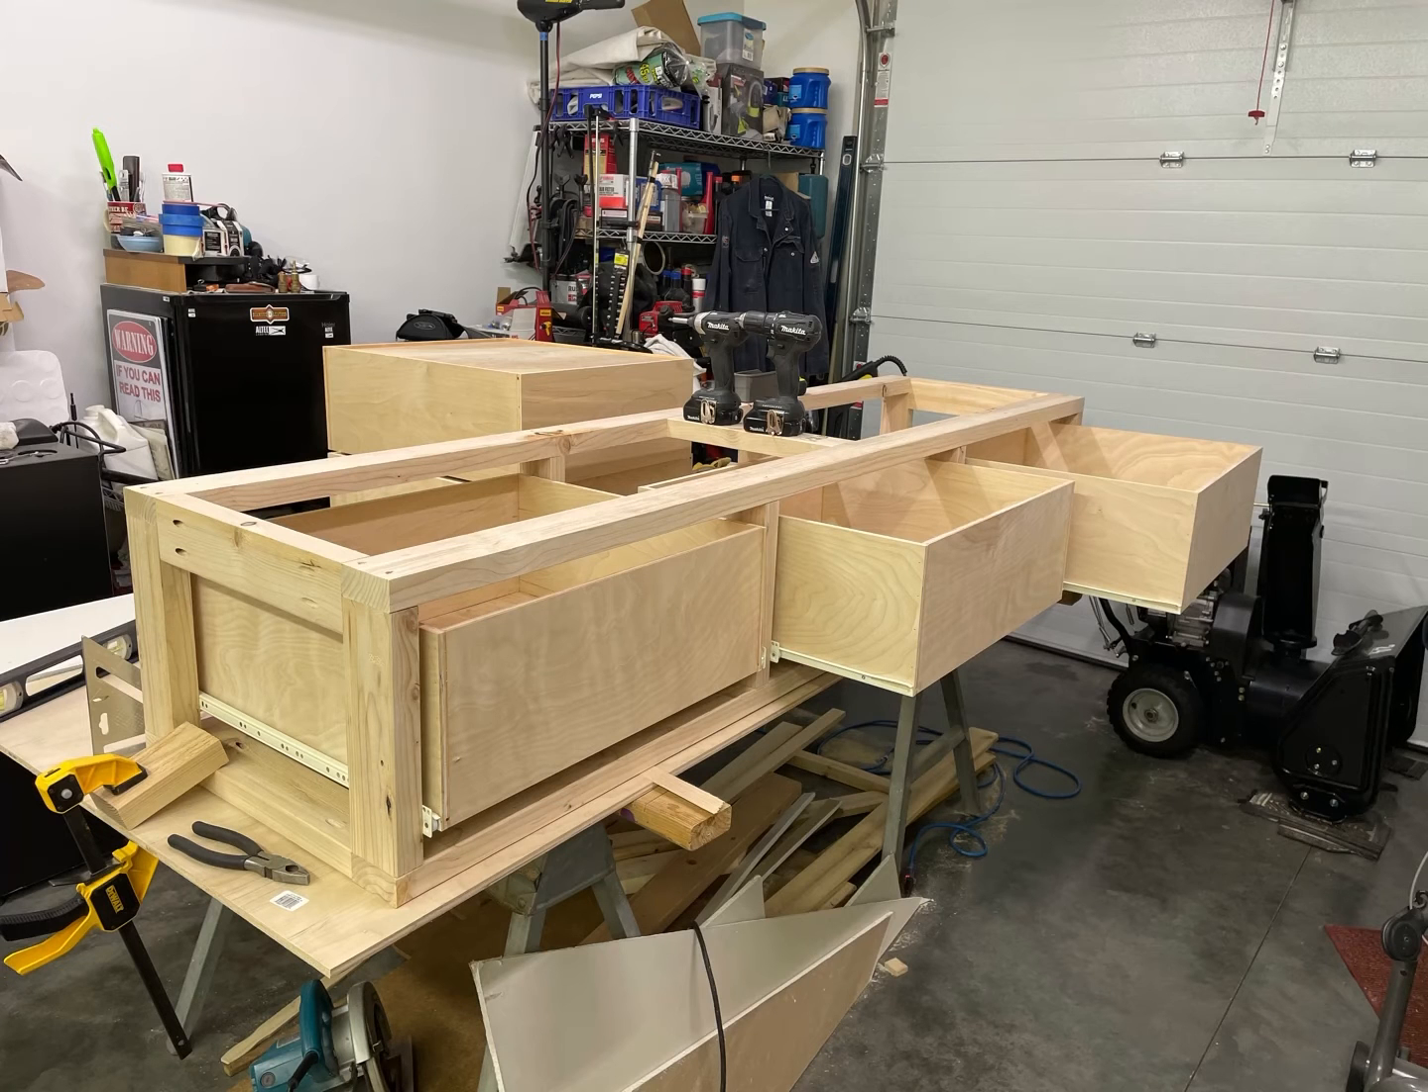I had the drawer slides in that morning and all the drawers functioning.